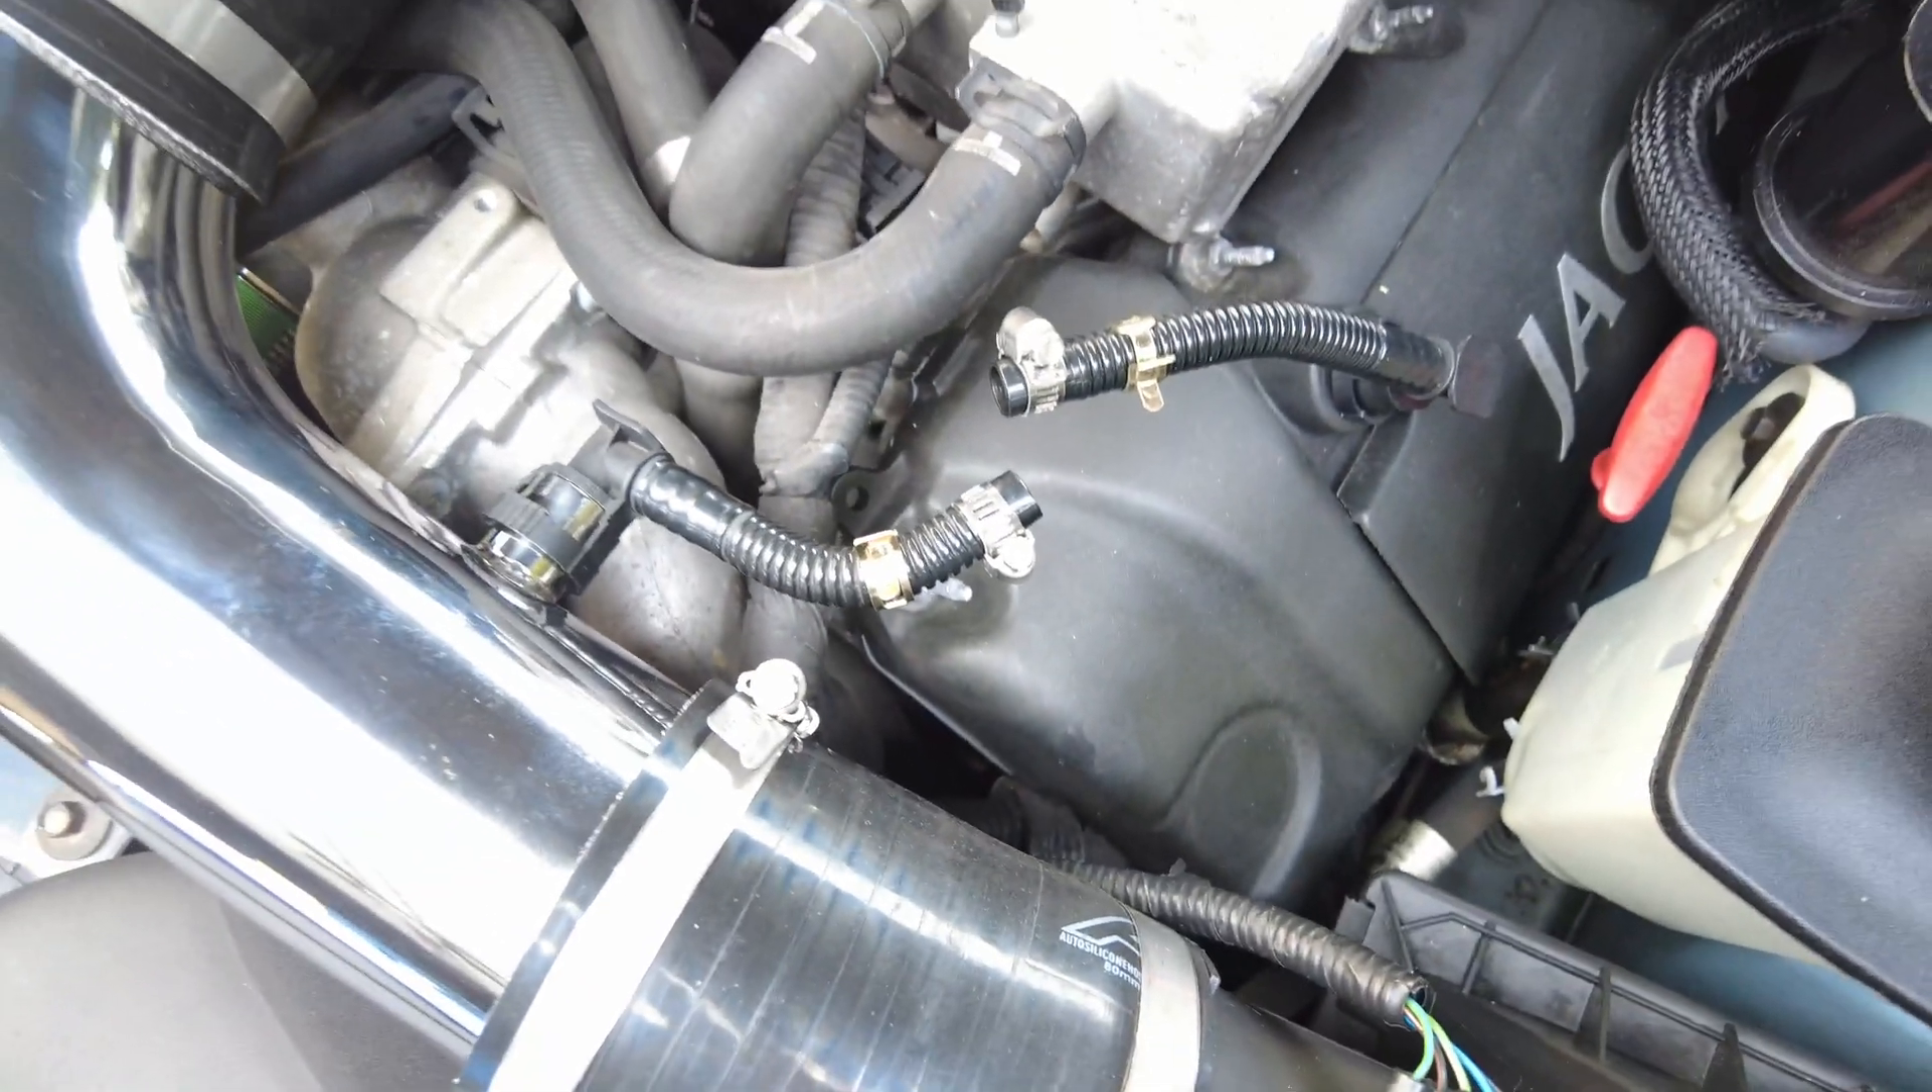You can see here I've got clips ready and also the jubilee clips in place as well.